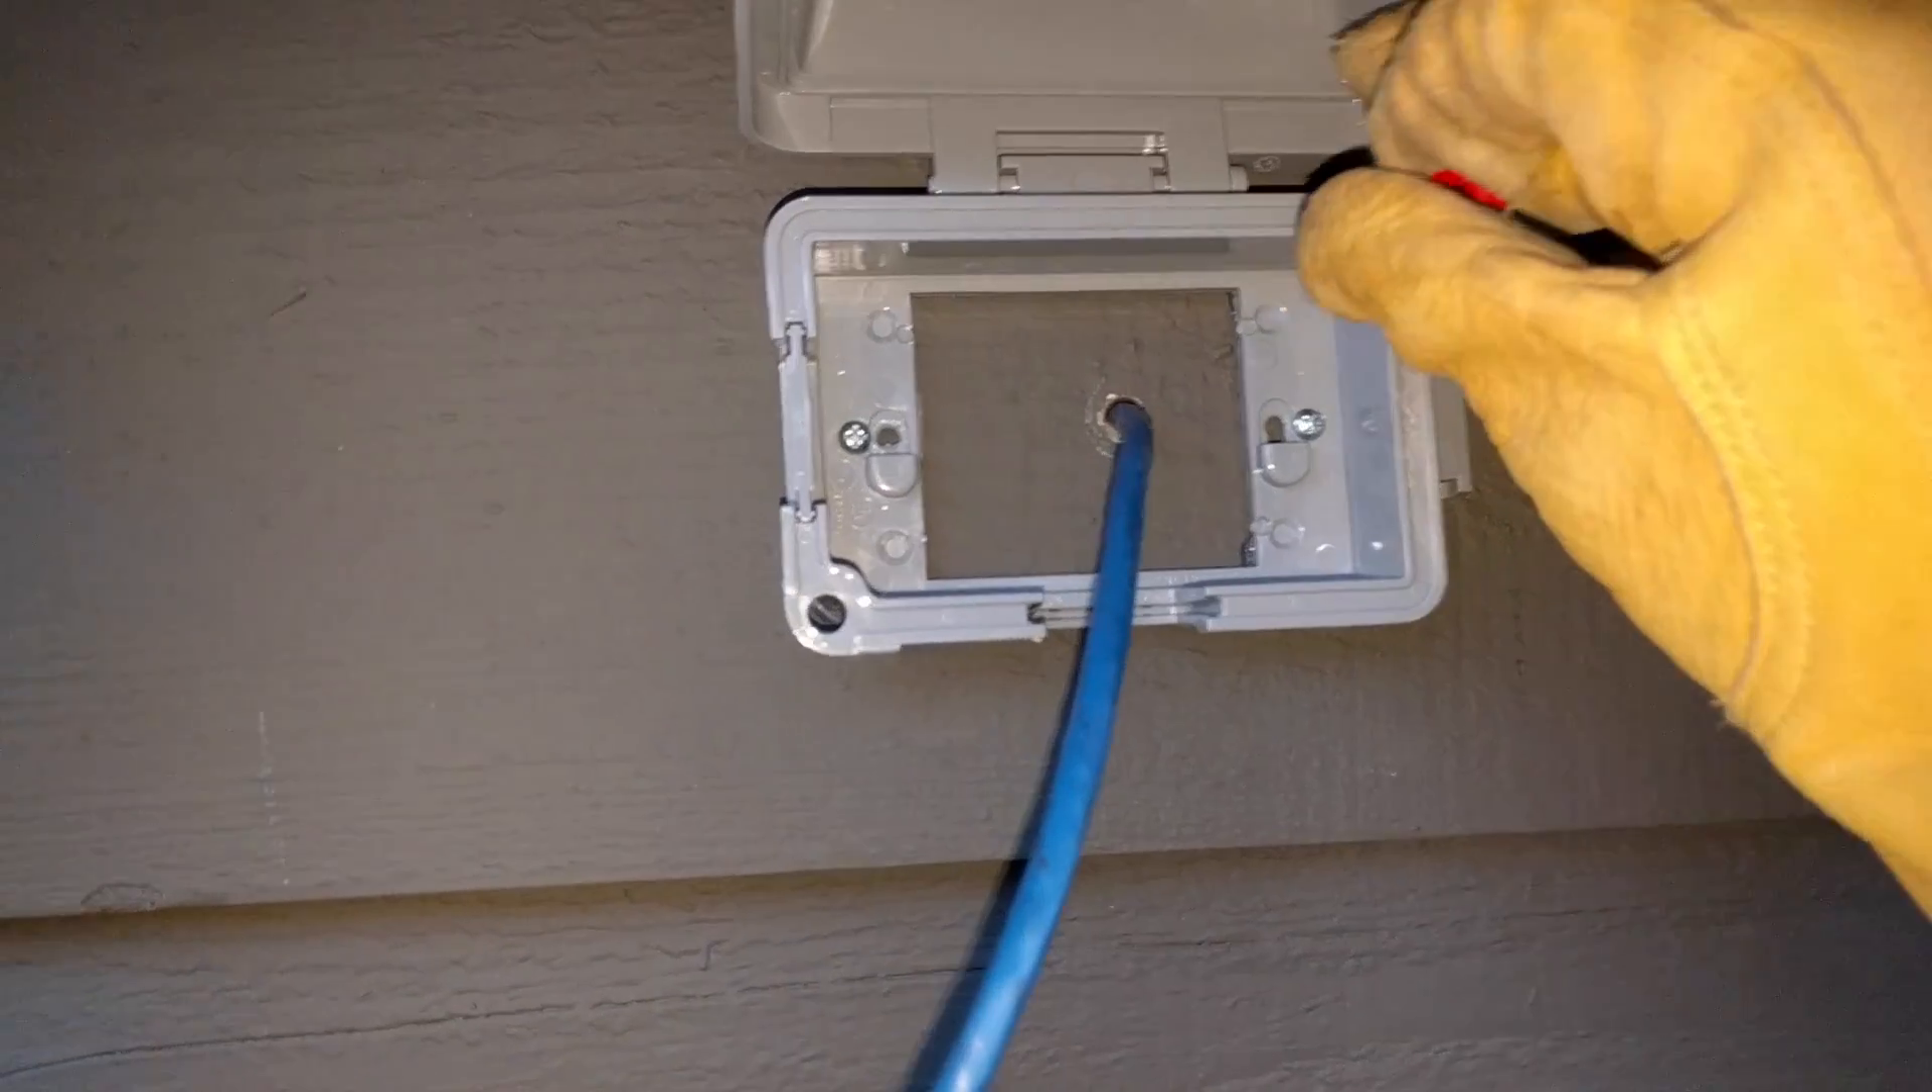And while I'm at it, I'll repair this hole. Okay, so we have our conduit box mounted here.